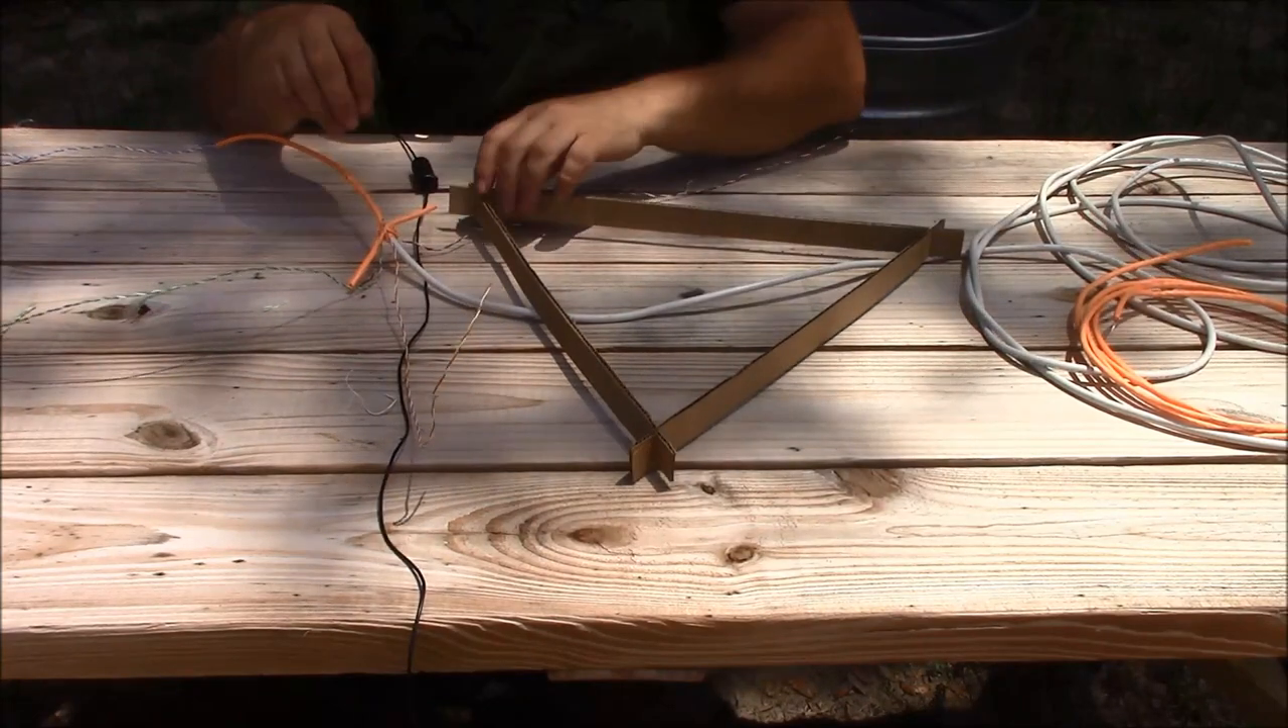Now we have this nice triangle assembly.